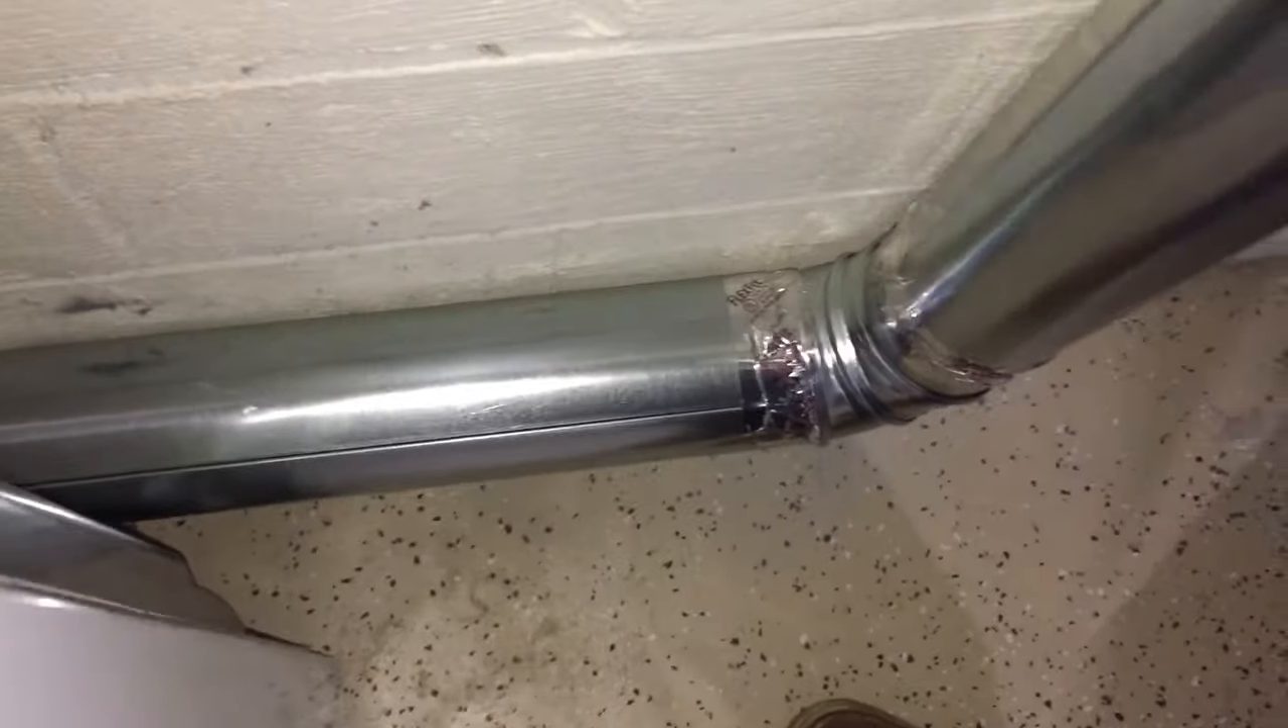And that completes the connection of our dryer exhaust ducting.